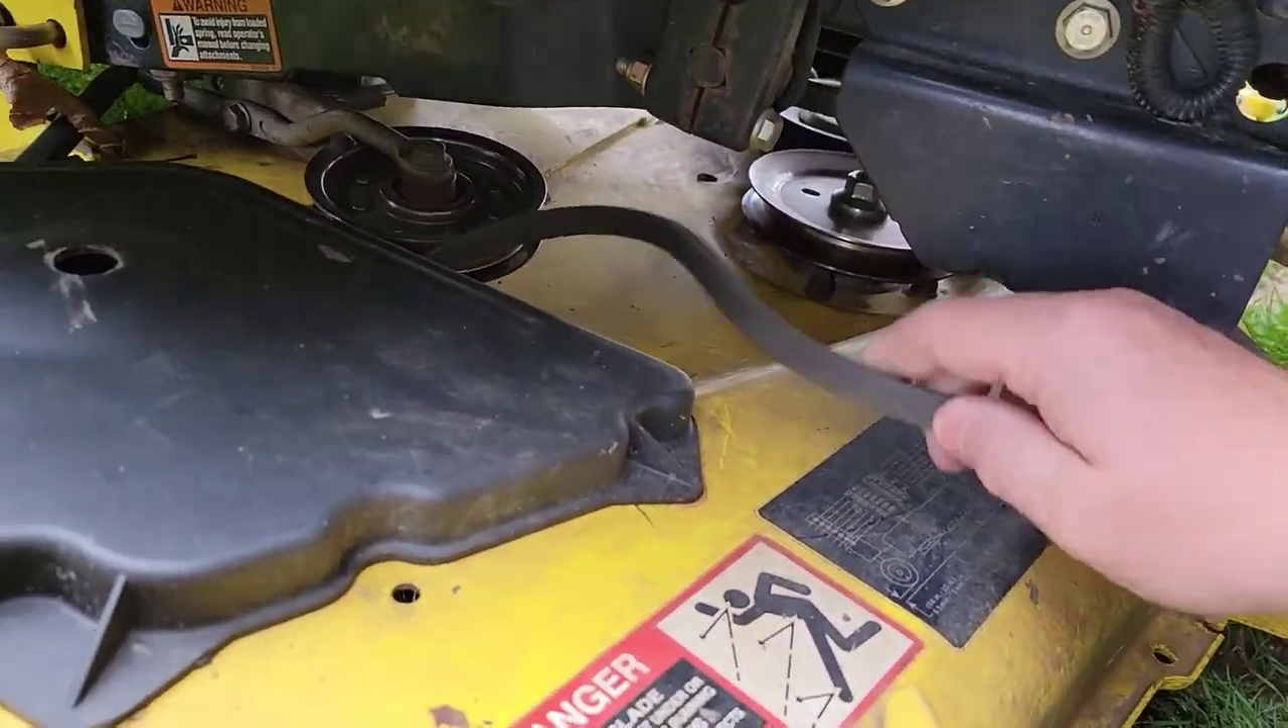And if I look down here, I can see the belt has come off the deck.